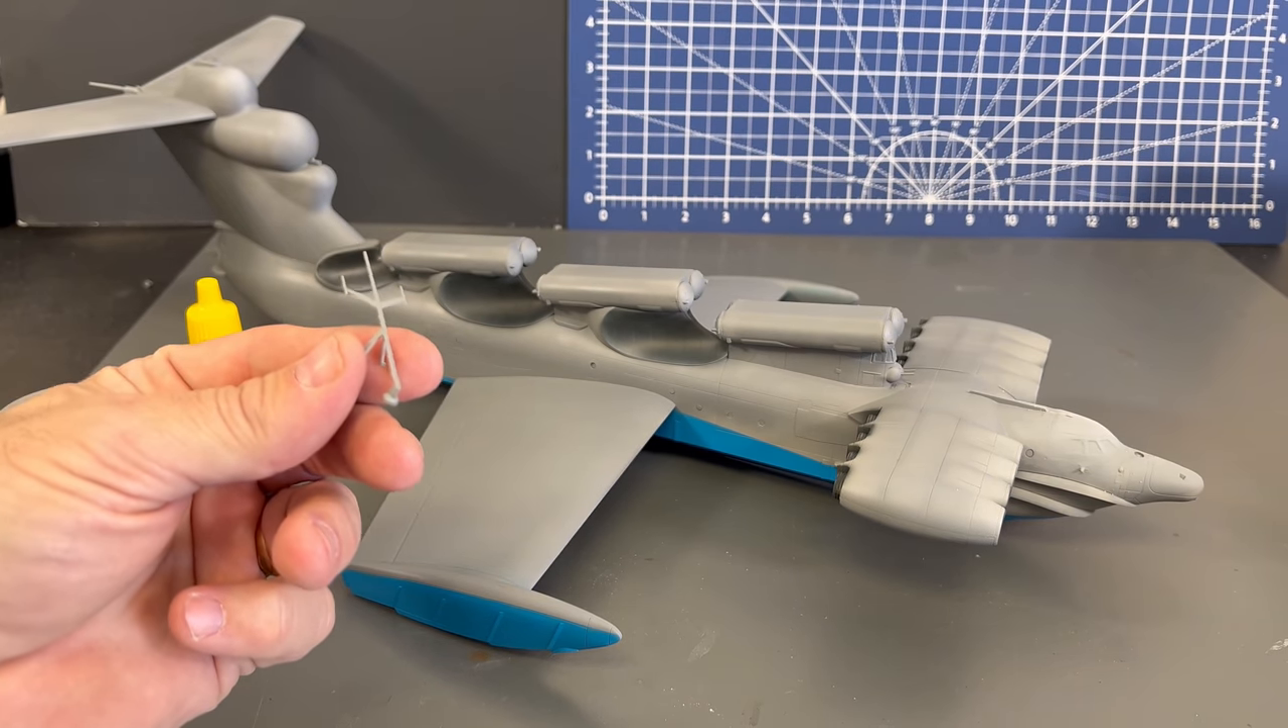The only thing I haven't put on yet is this aerial for the front.